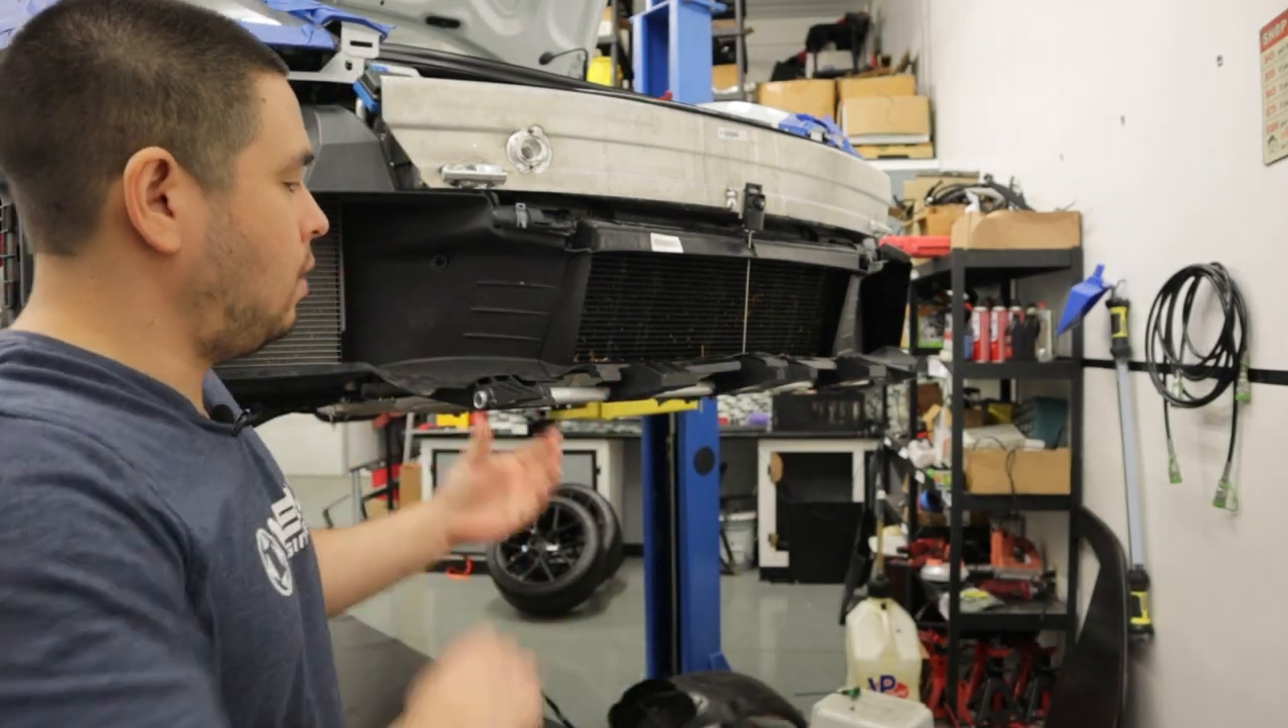So once you have the bumper pulled off of the car, this is what you're, uh, left with.